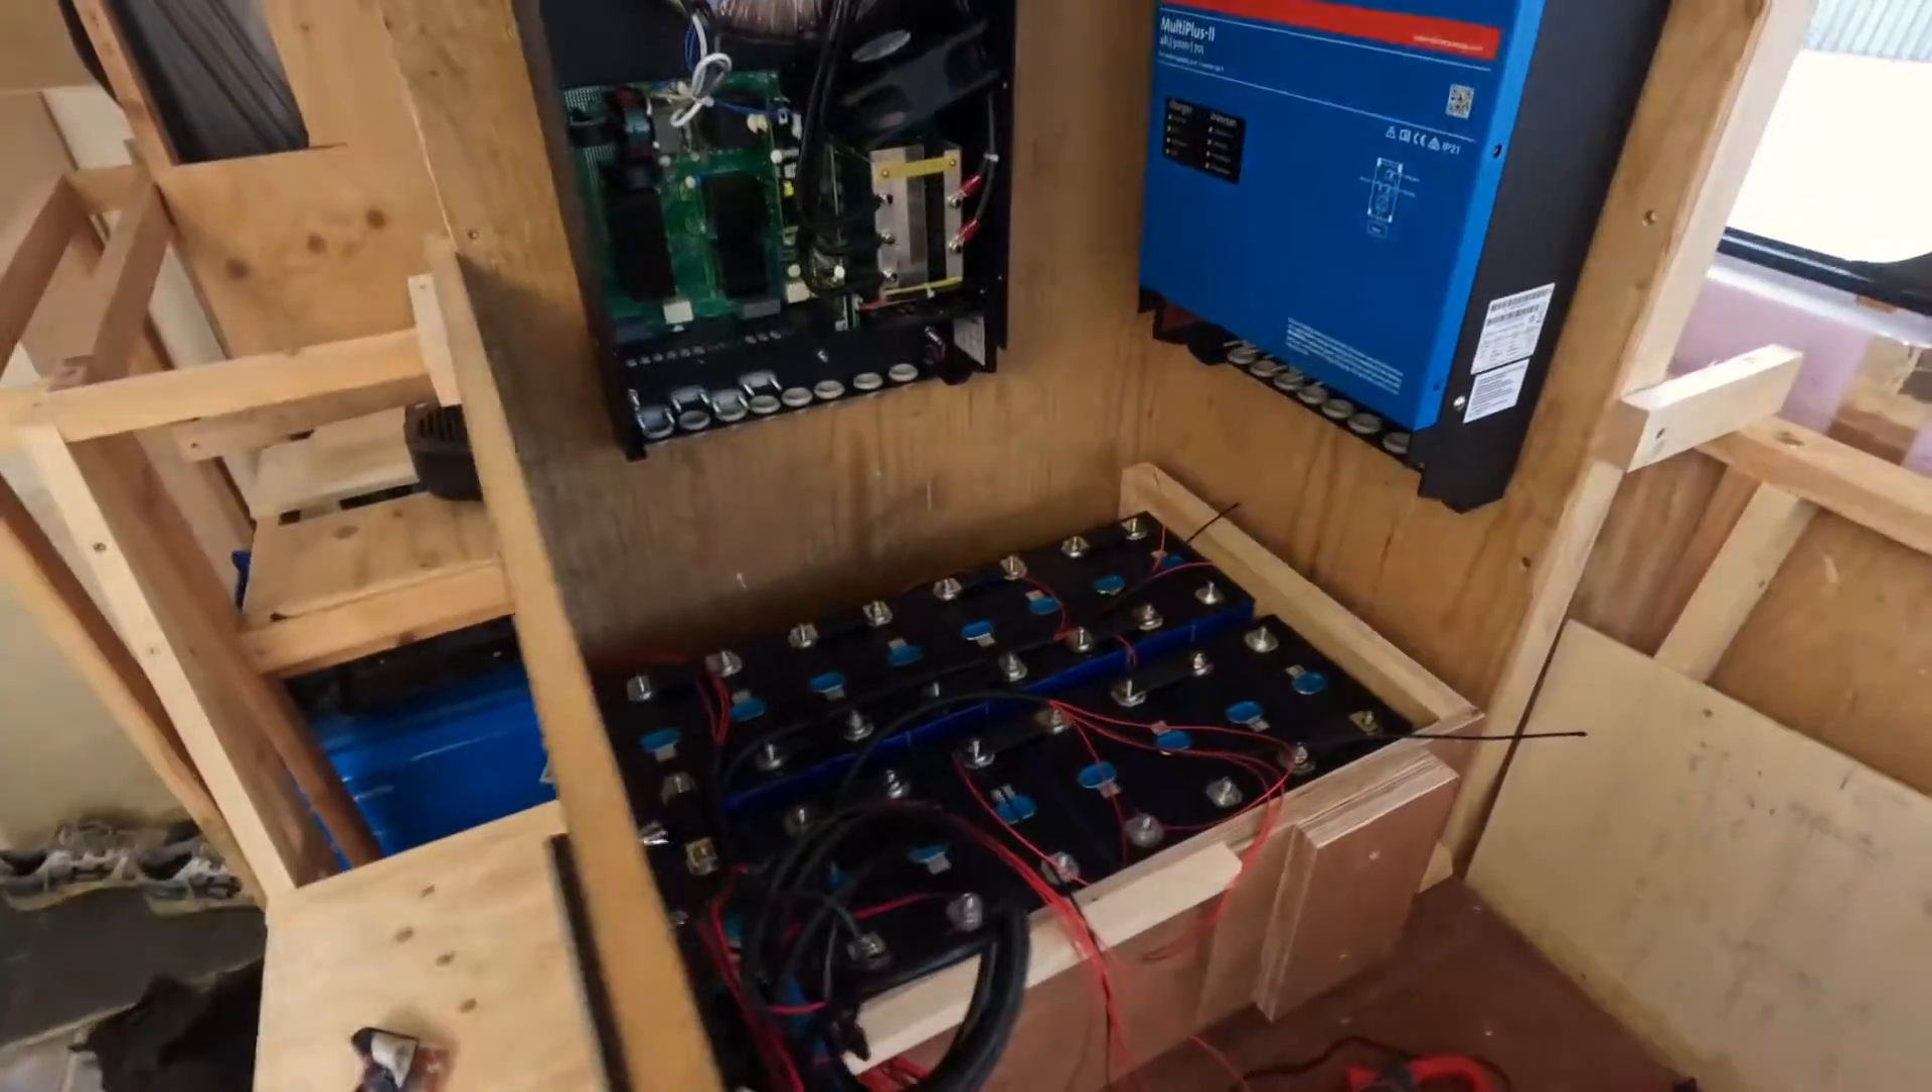As you can see all the batteries are put together in this uh yeah kind of holder and also built up uh like a mock-up of the compartment in the sailboat where the where everything's gonna be installed.